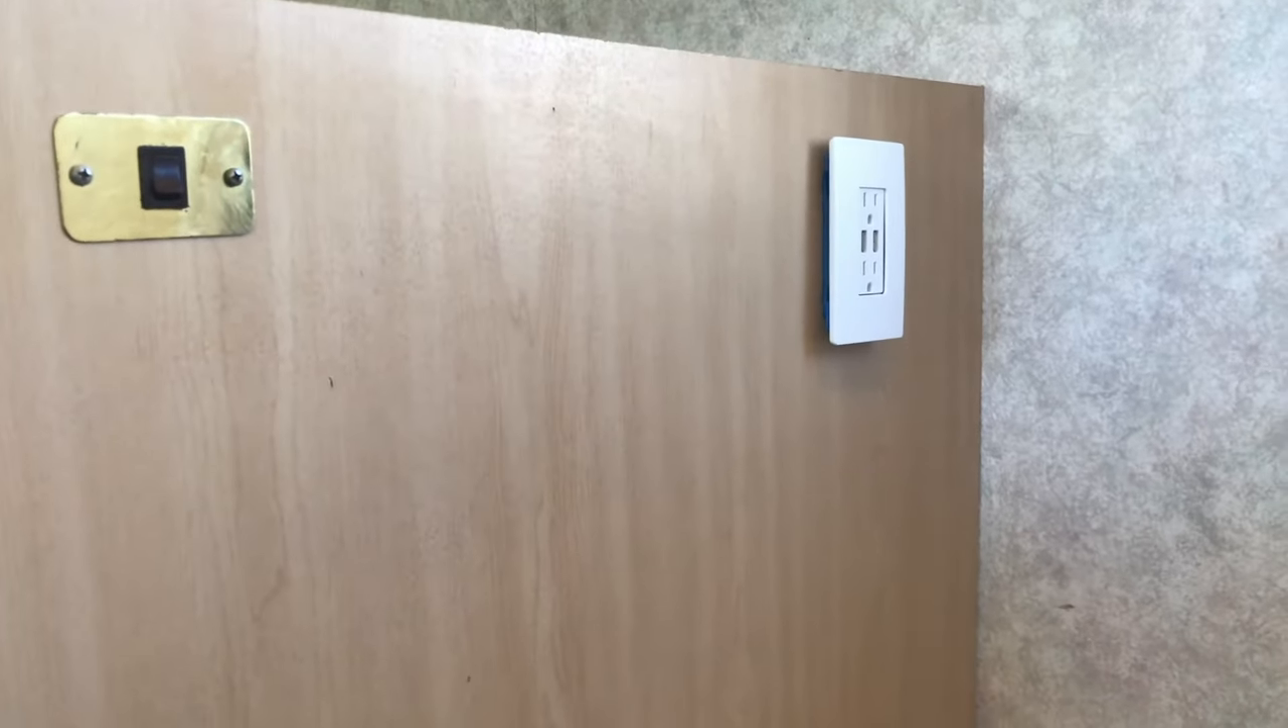So we got the wall unit electrical piece put in and now i'm going to uh shiplap this little area here and after that we're going to give it some paint see how she looks.